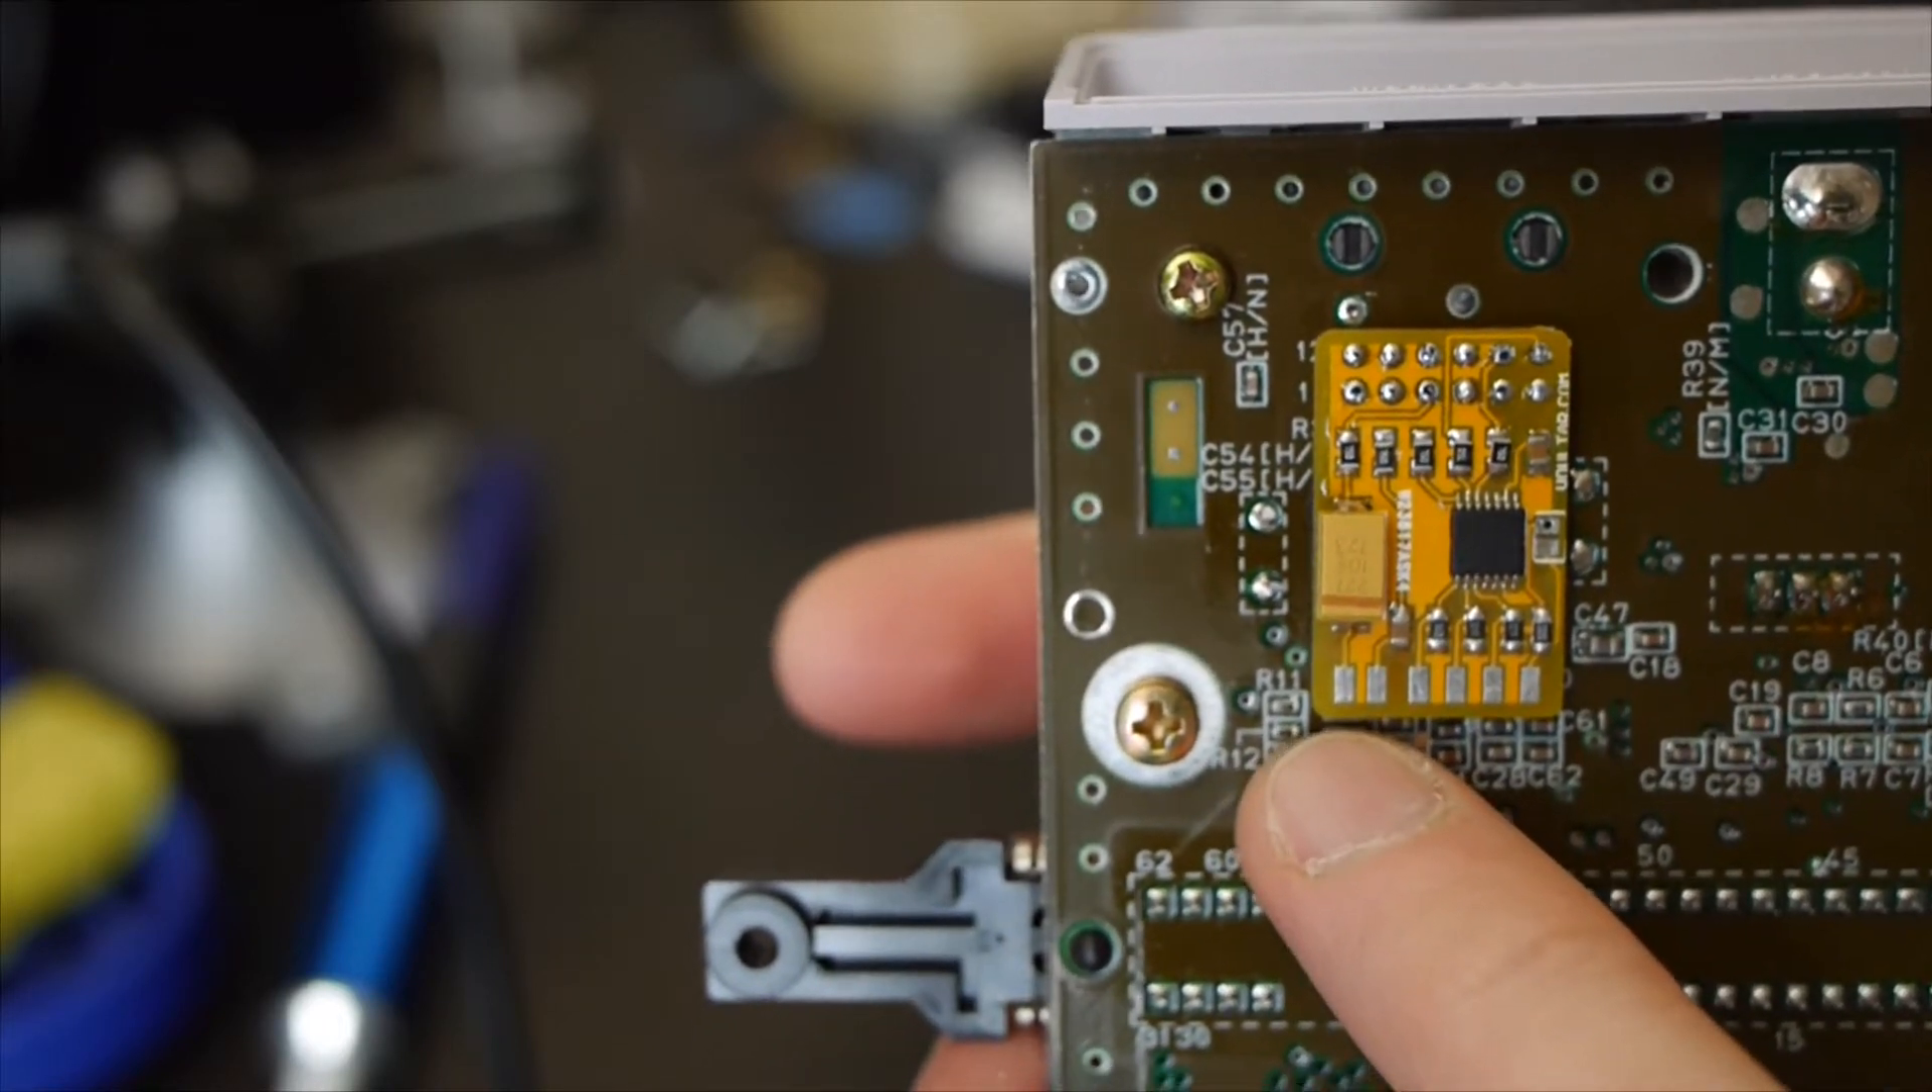Okay, so now you can see here we have done all of these solder pads. There are a total of 12 of them.